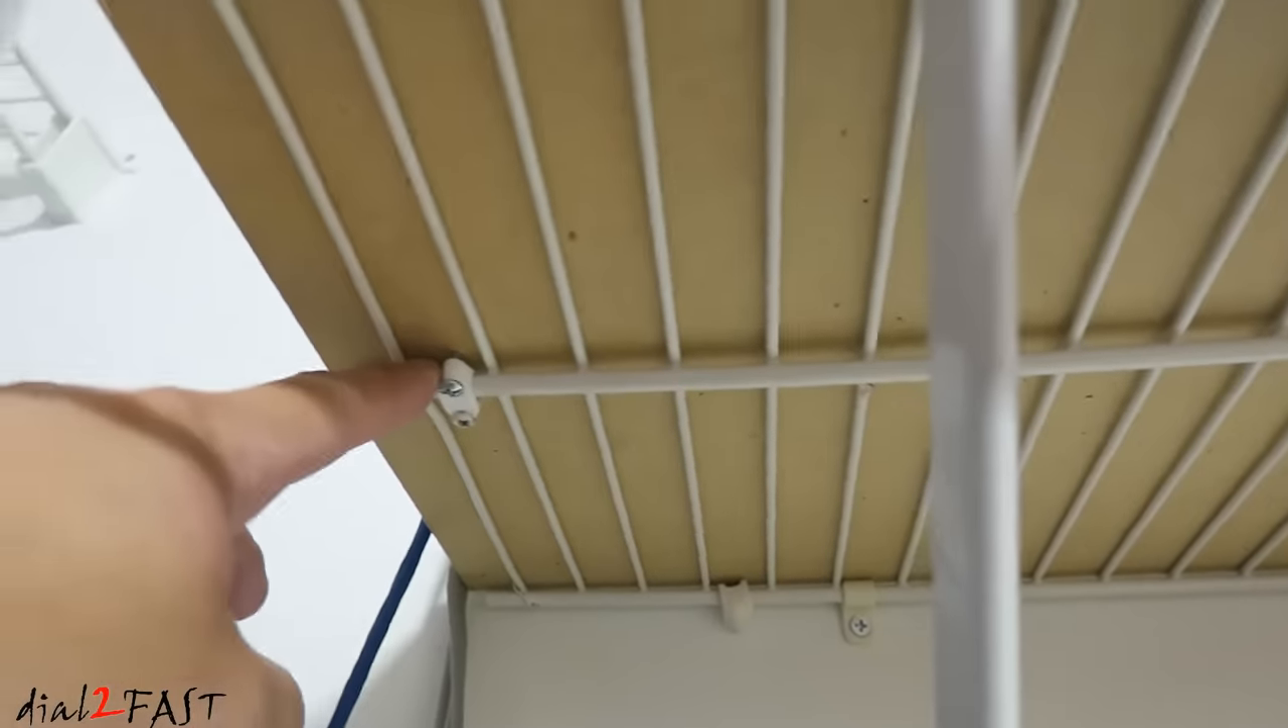I've gone ahead and placed the bottom piece of the MDF on the shelf, and I used some clips at the bottom to secure it.